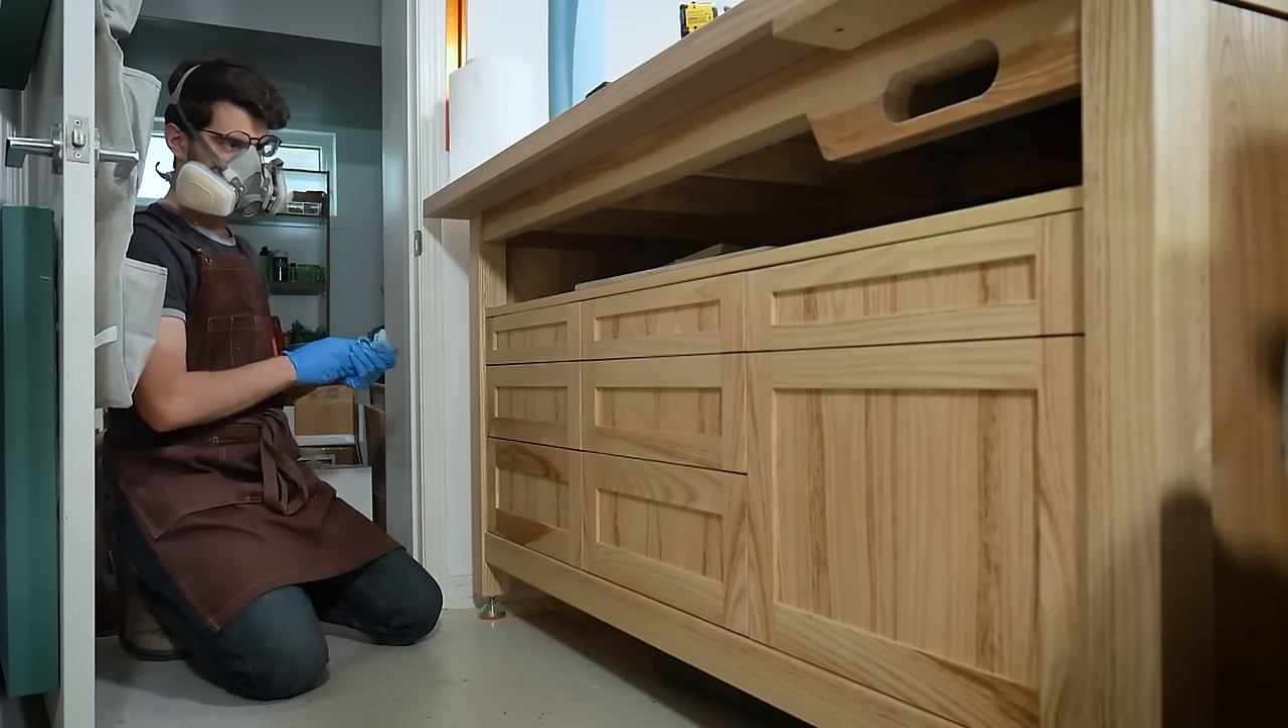But I'm not done yet. I need some drawer pulls so I can open these drawers.